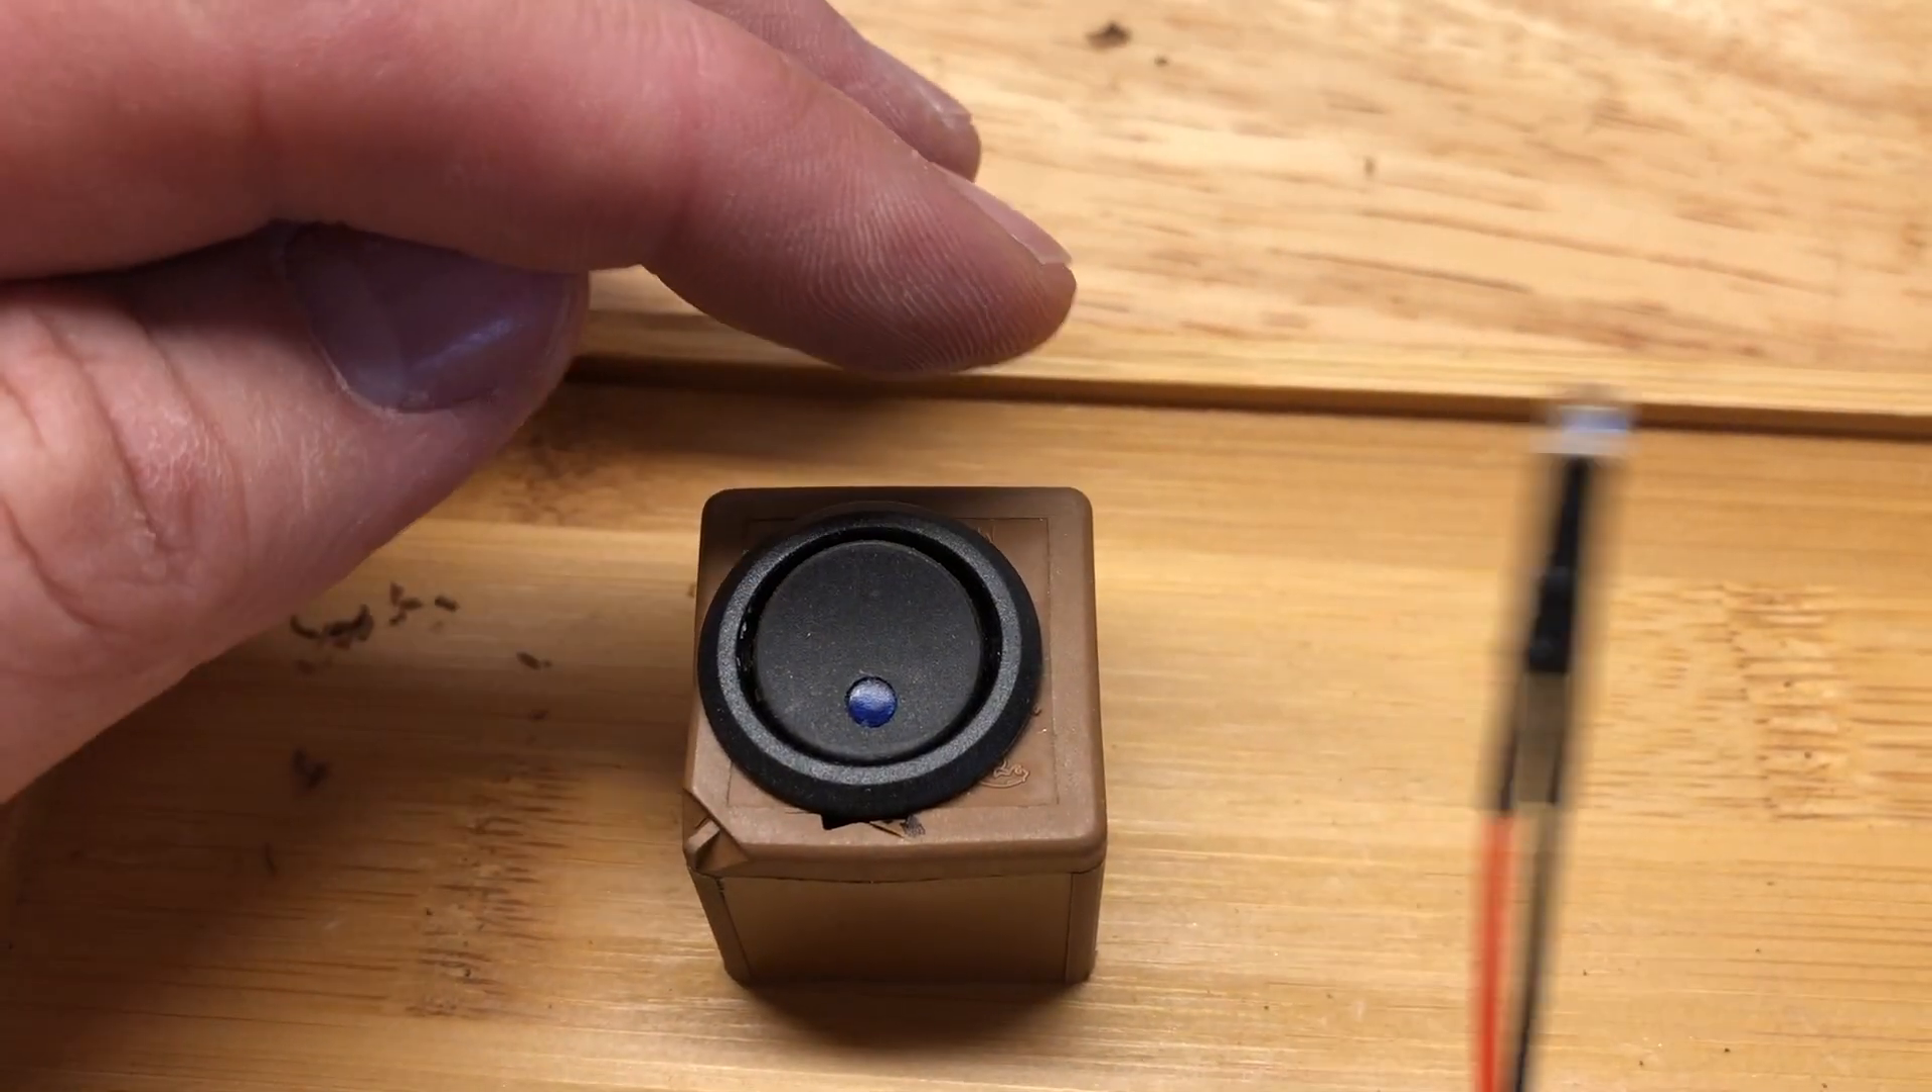Okay so installed the switch i'm a little off center.